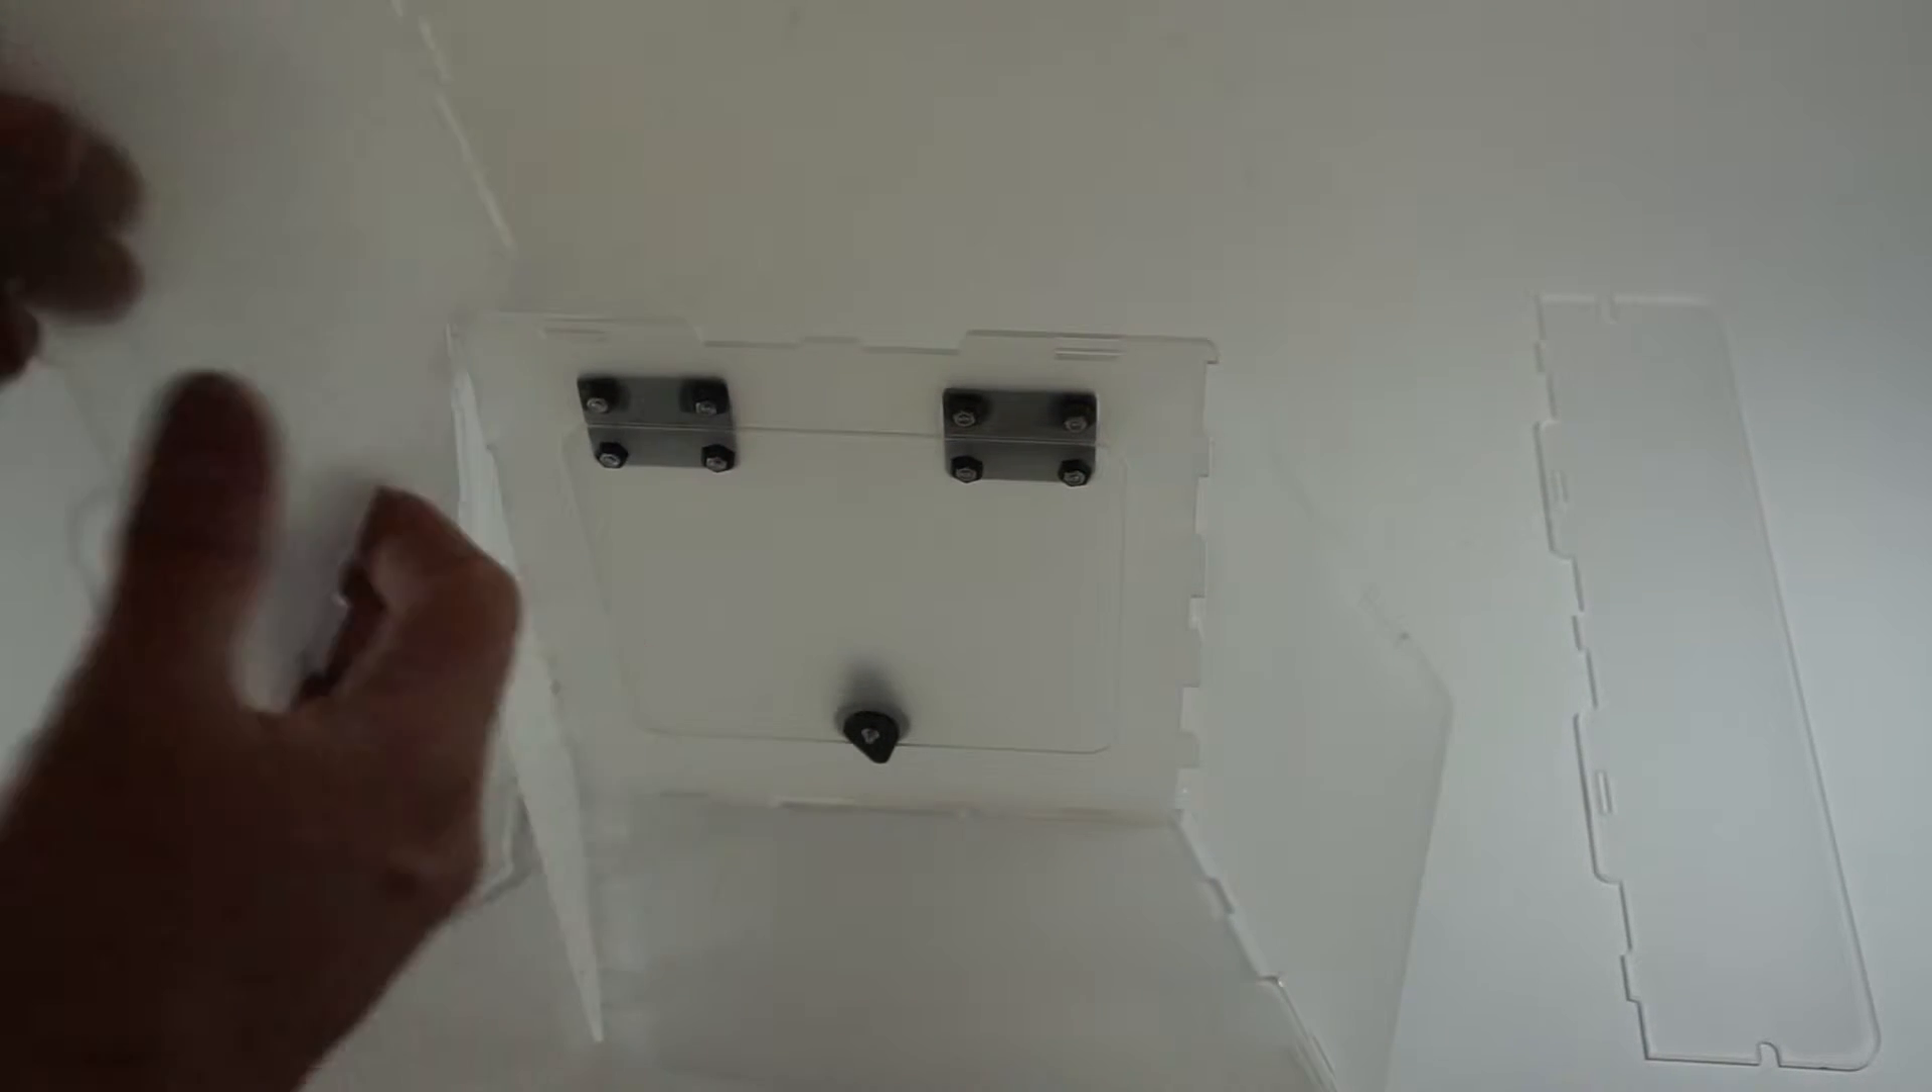Slight bending motion and now we've attached the top and the bottom and again they're free to hinge until we attach the sides which we're going to do next.